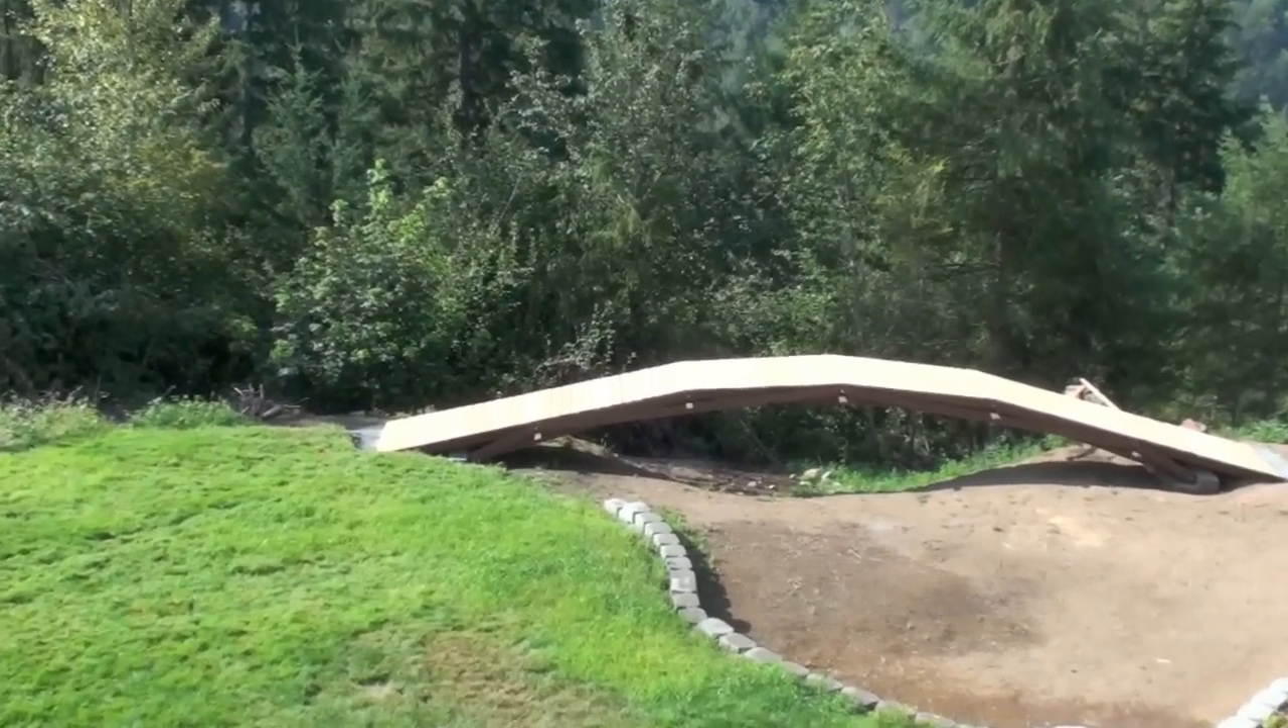So anyway um the deck boards are all completed and uh put on and I'm getting ready to uh getting ready to start the handrails today so hopefully uh that works out good.